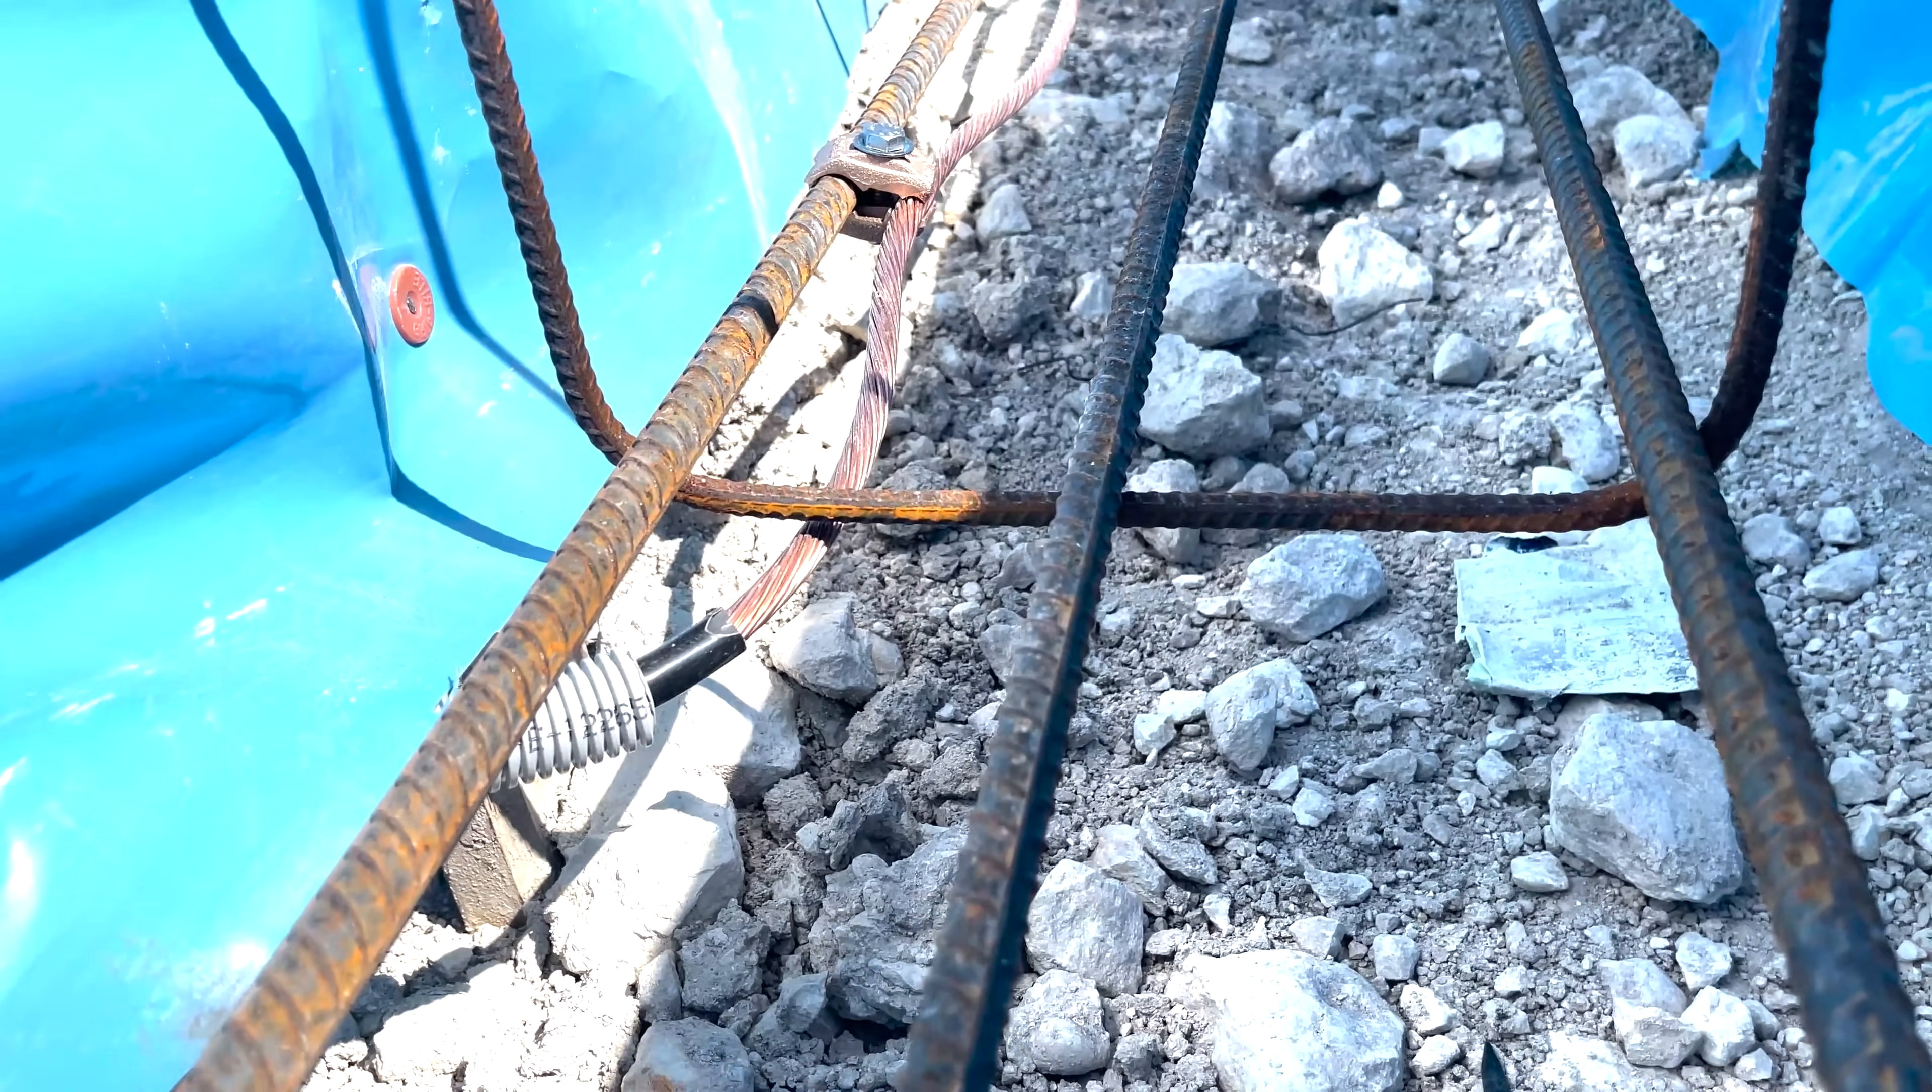I clamped onto that rebar, and I'm using that rebar as my grounding electrode.